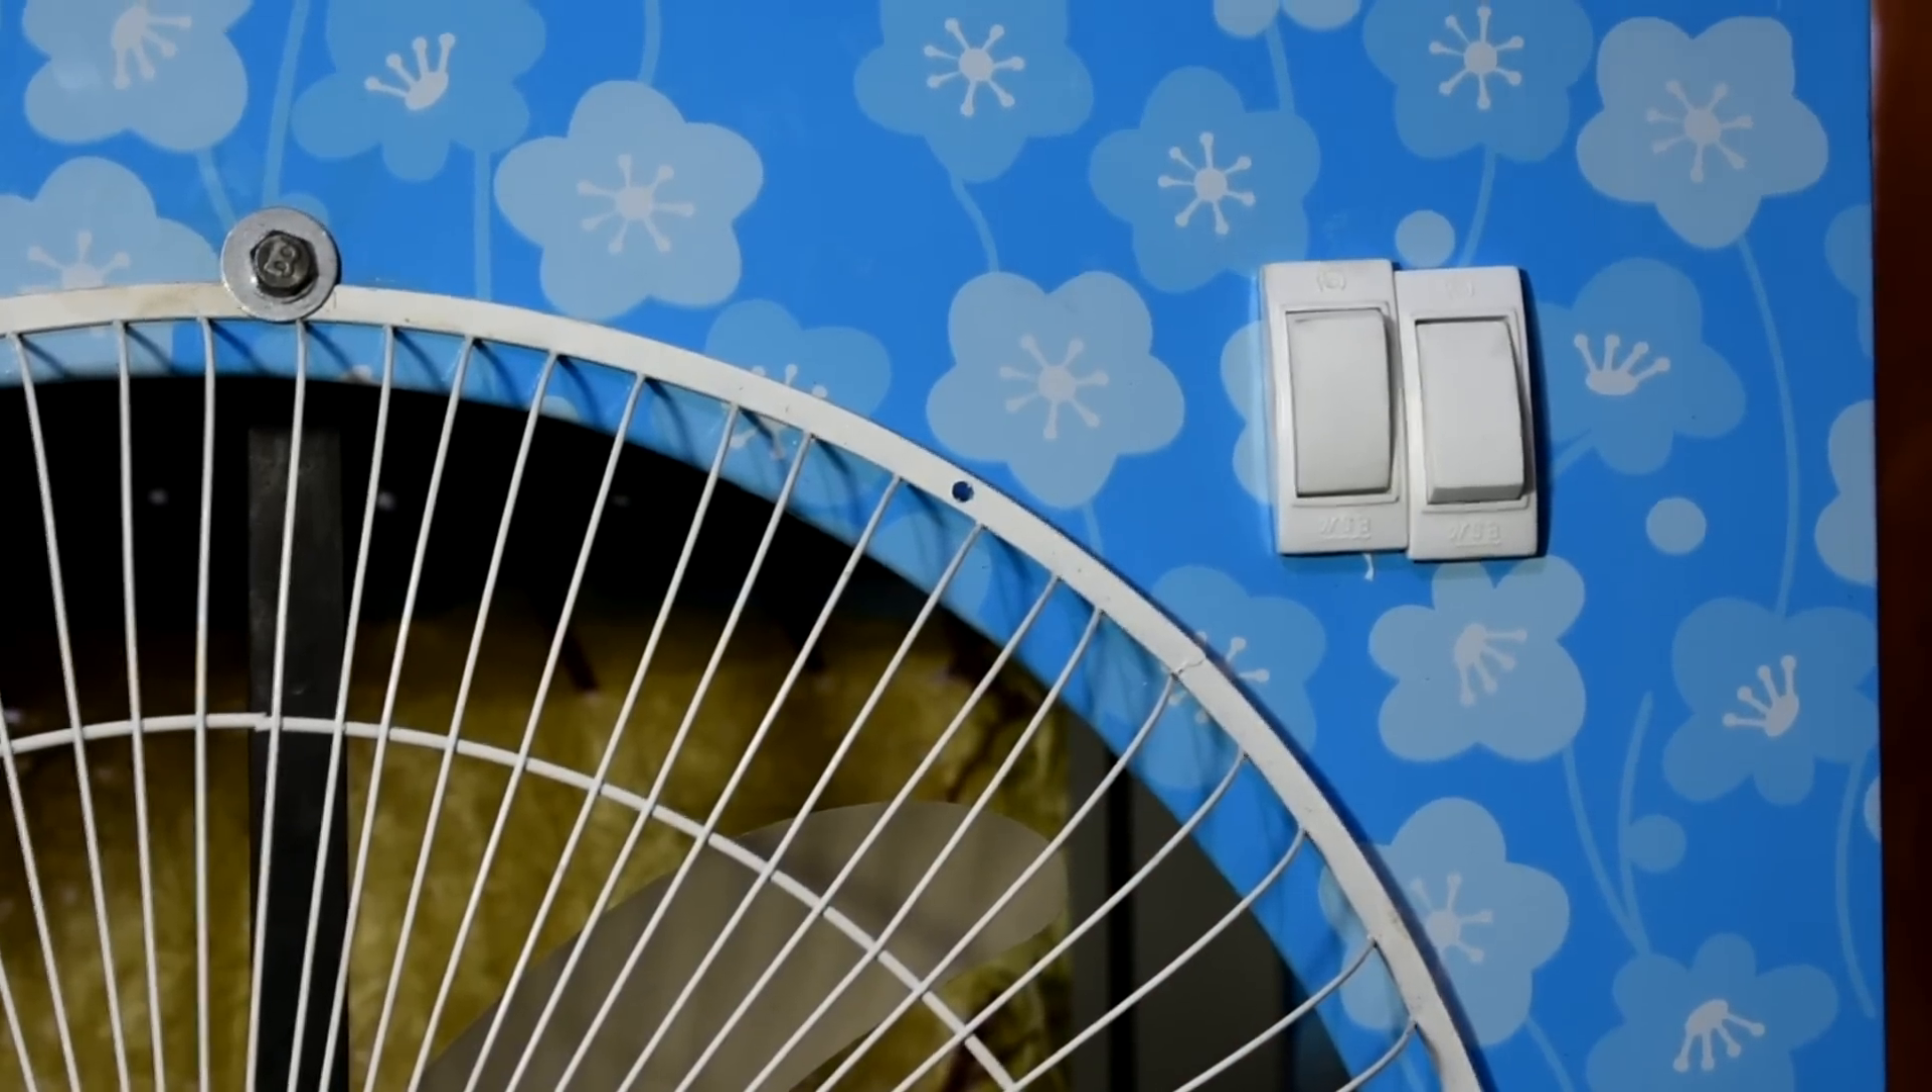تو لیجے دوستو ہم نے دونوں بٹن کو فٹ کر لیا ہے۔